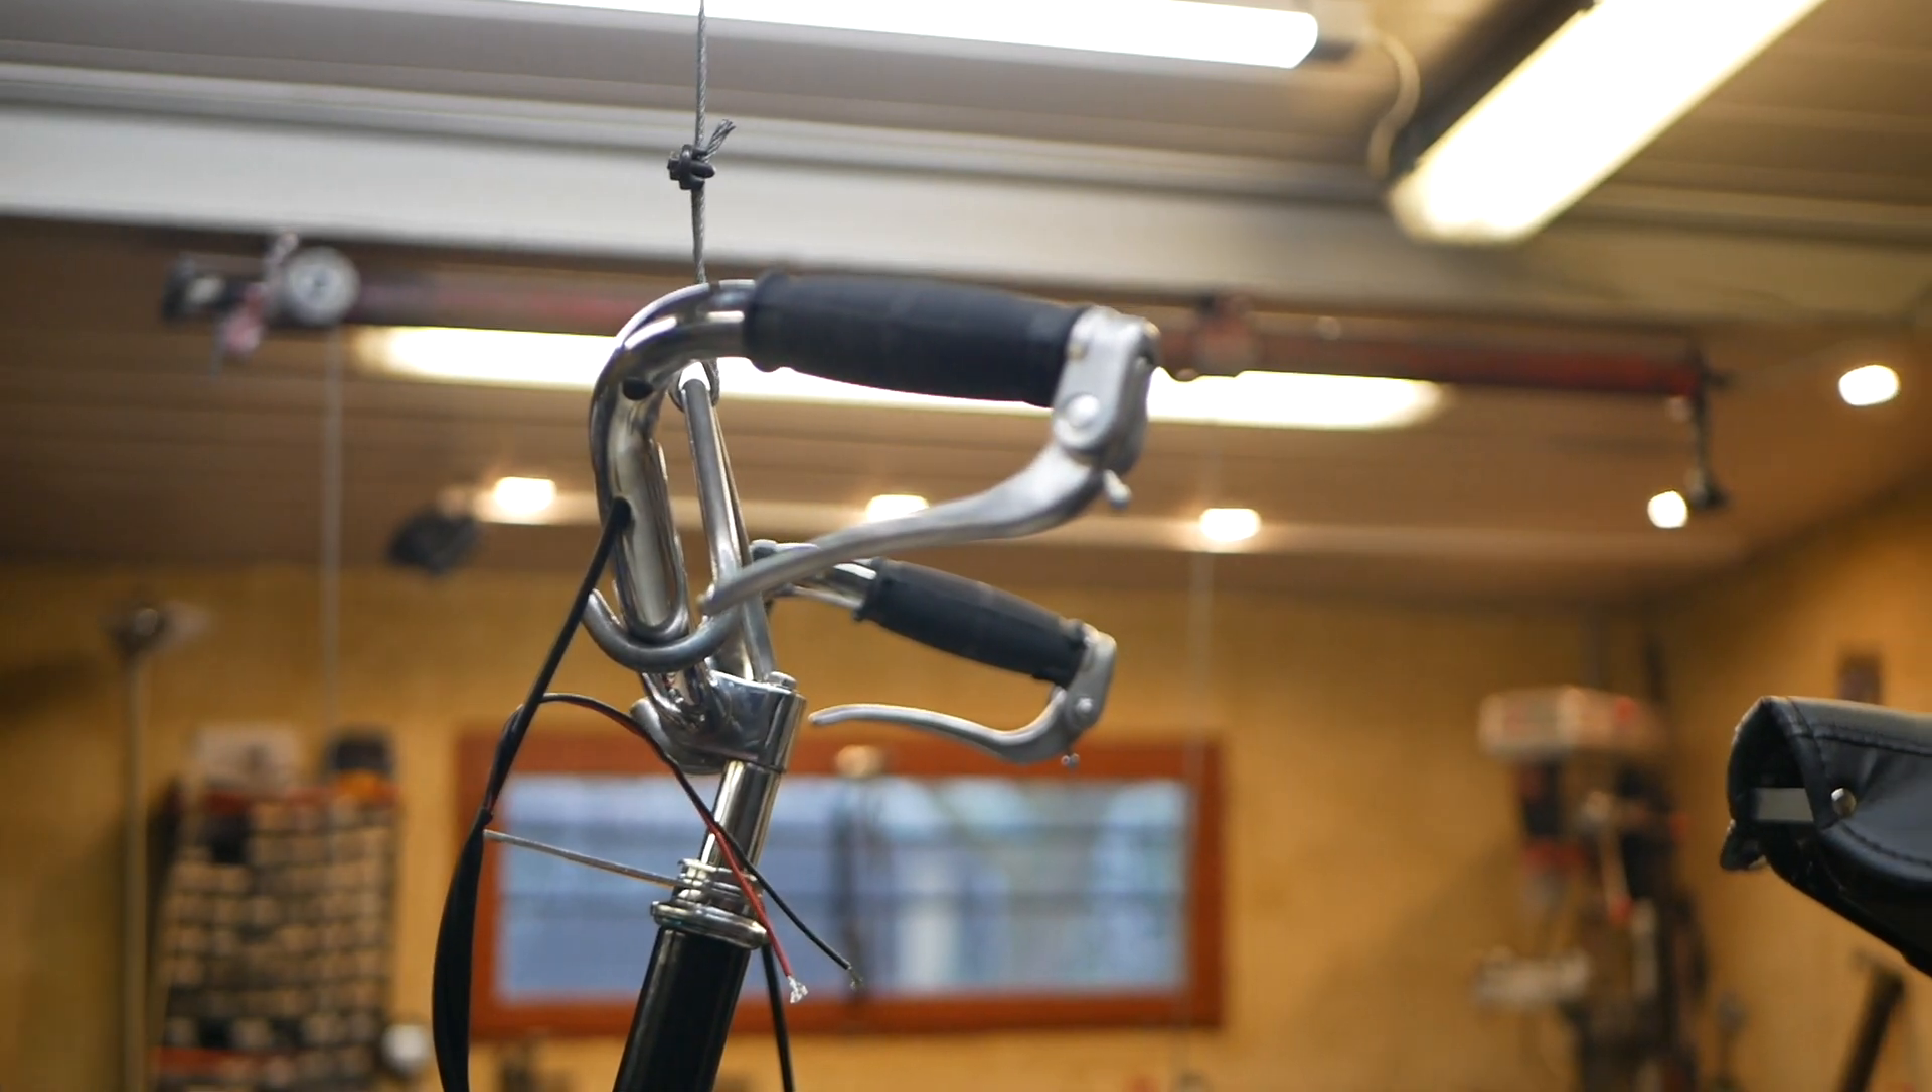Voilà, on a mis les deux poignées, on a remis les revêtements, caoutchouc, comme il faut.